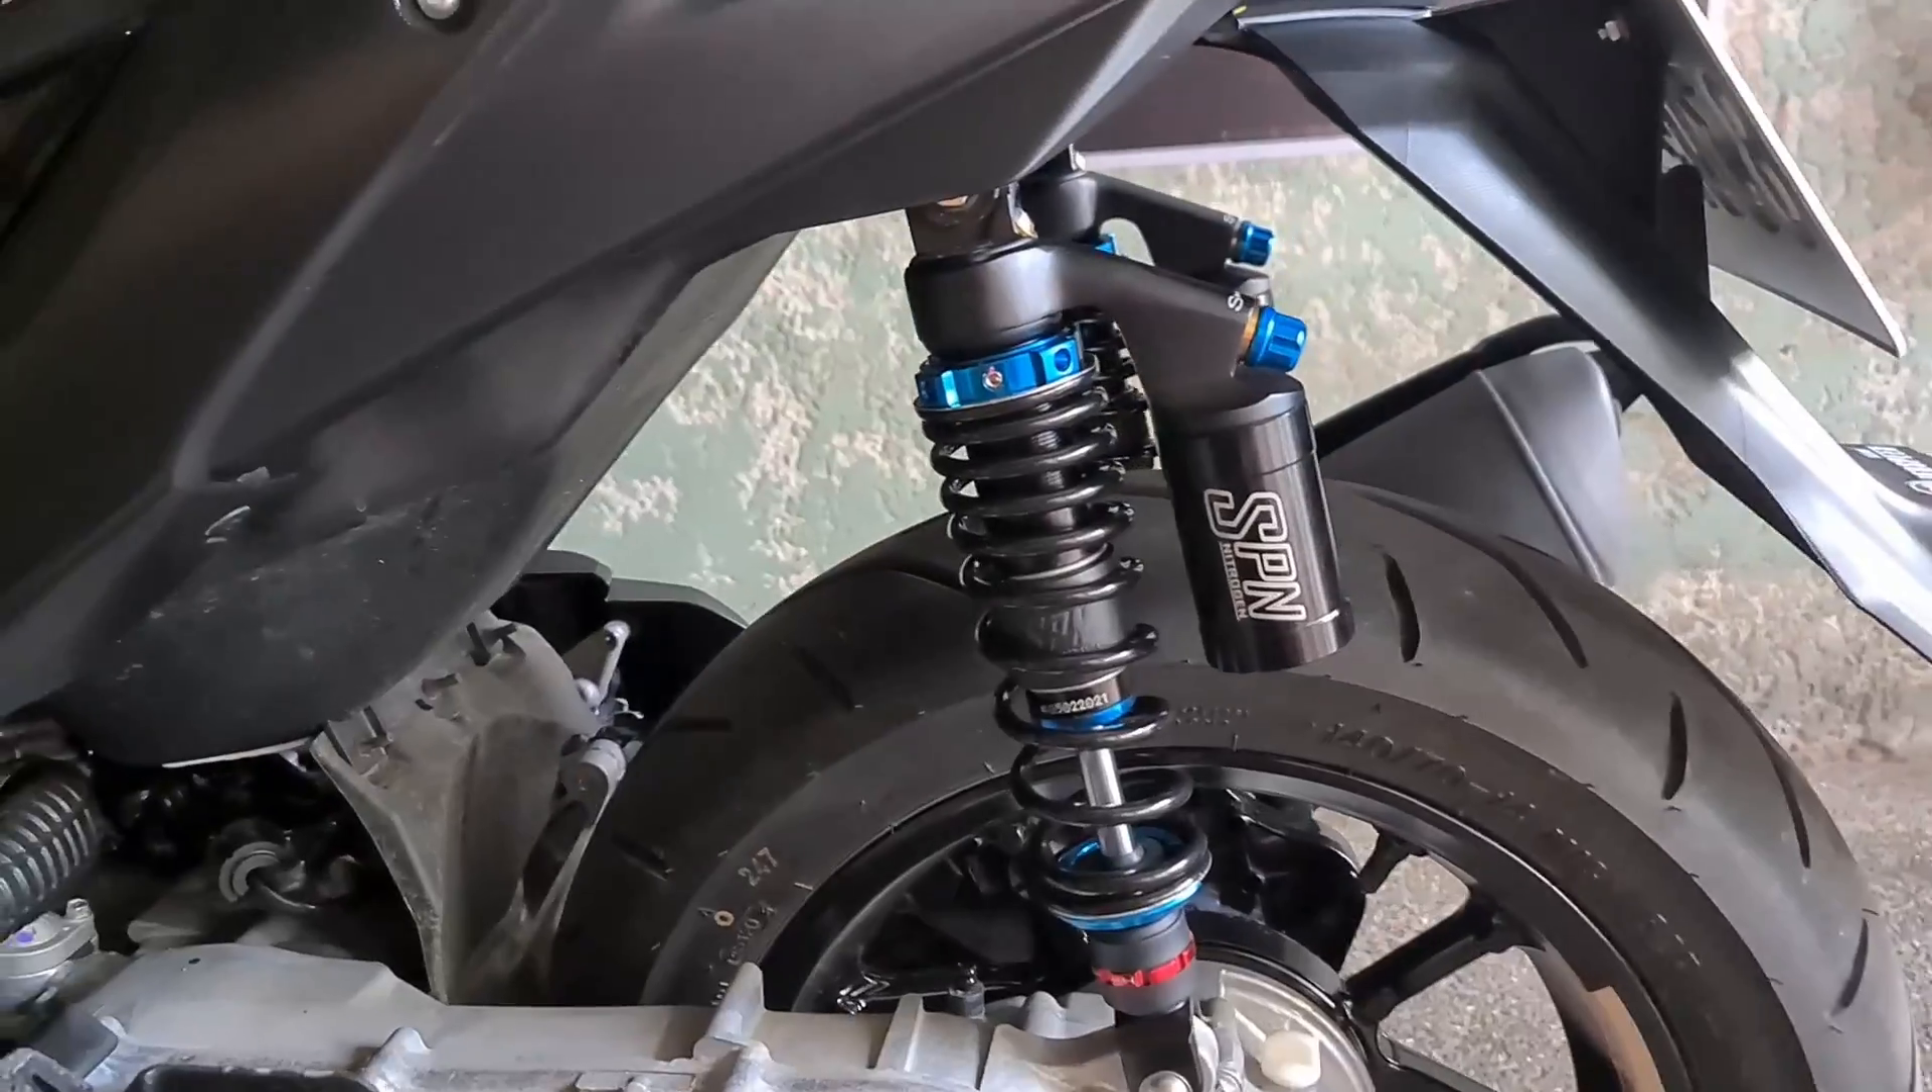Okay, so, na-install na yung SPN. Then, tuning na tayo.